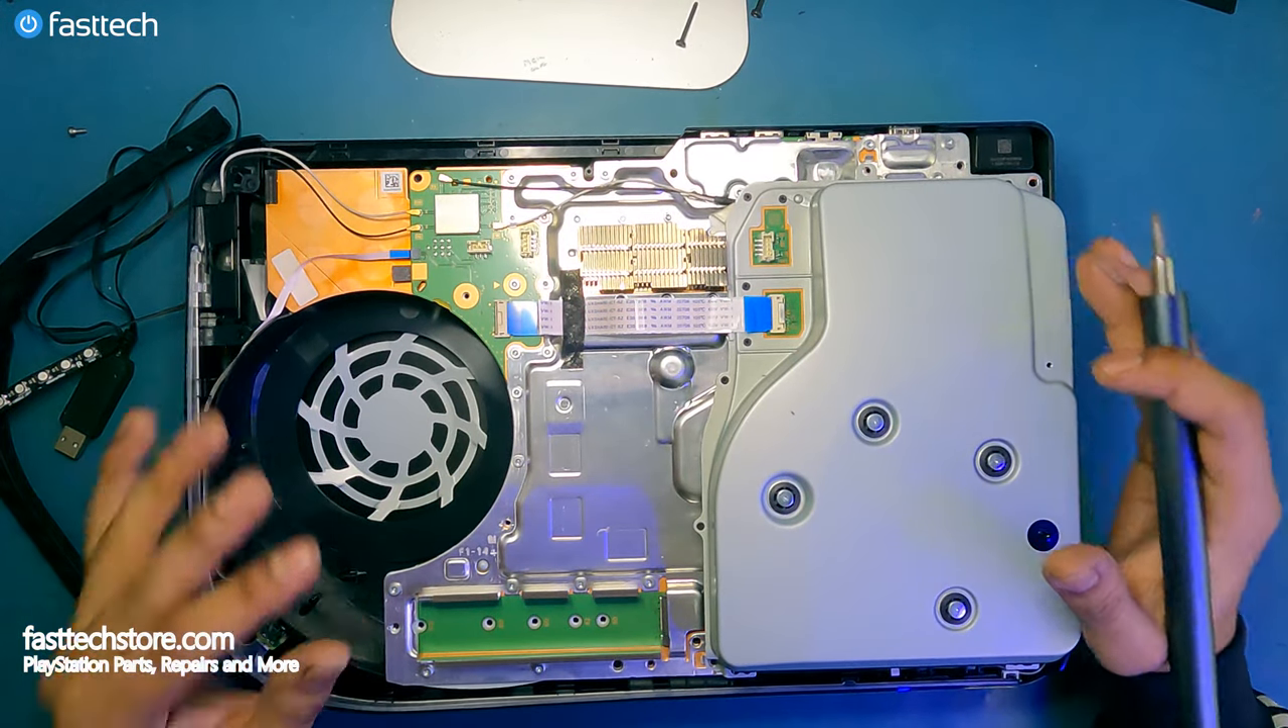Now we've removed the cover. Now we have access to the disk drive.